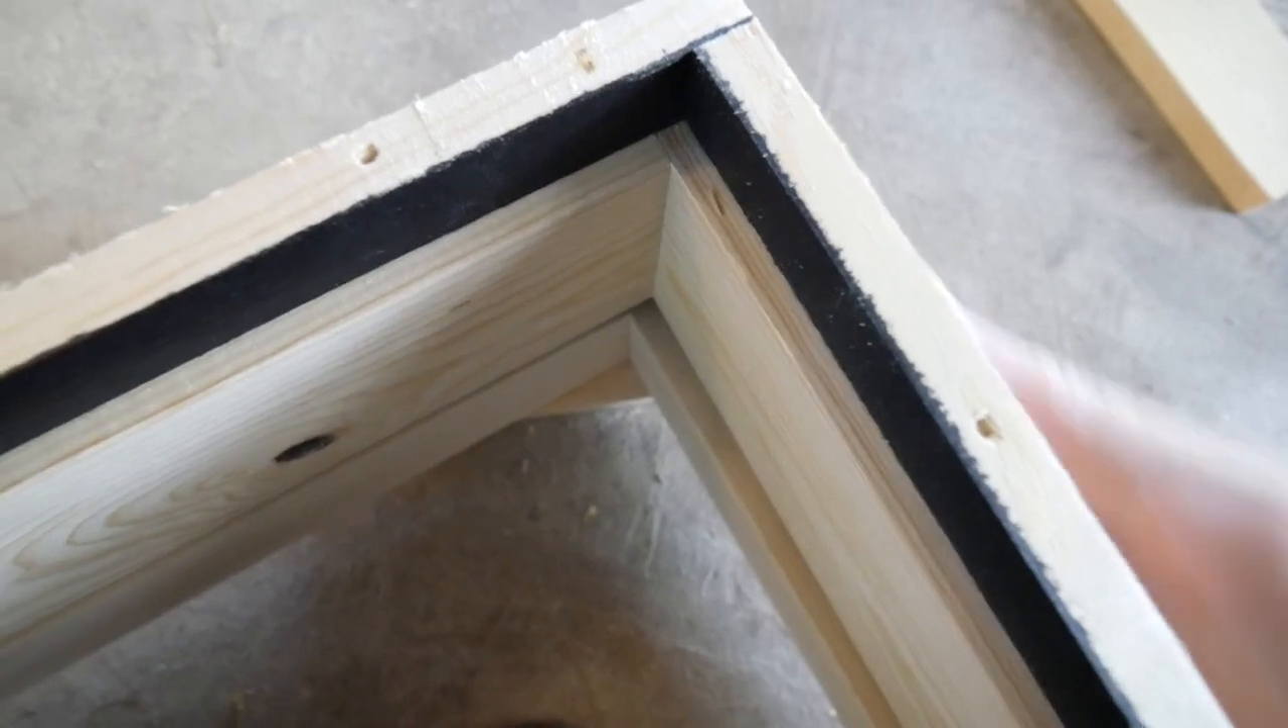Those are the strips that are painted black and they're half an inch wide so they sit just a little bit in from the edge of that wood.